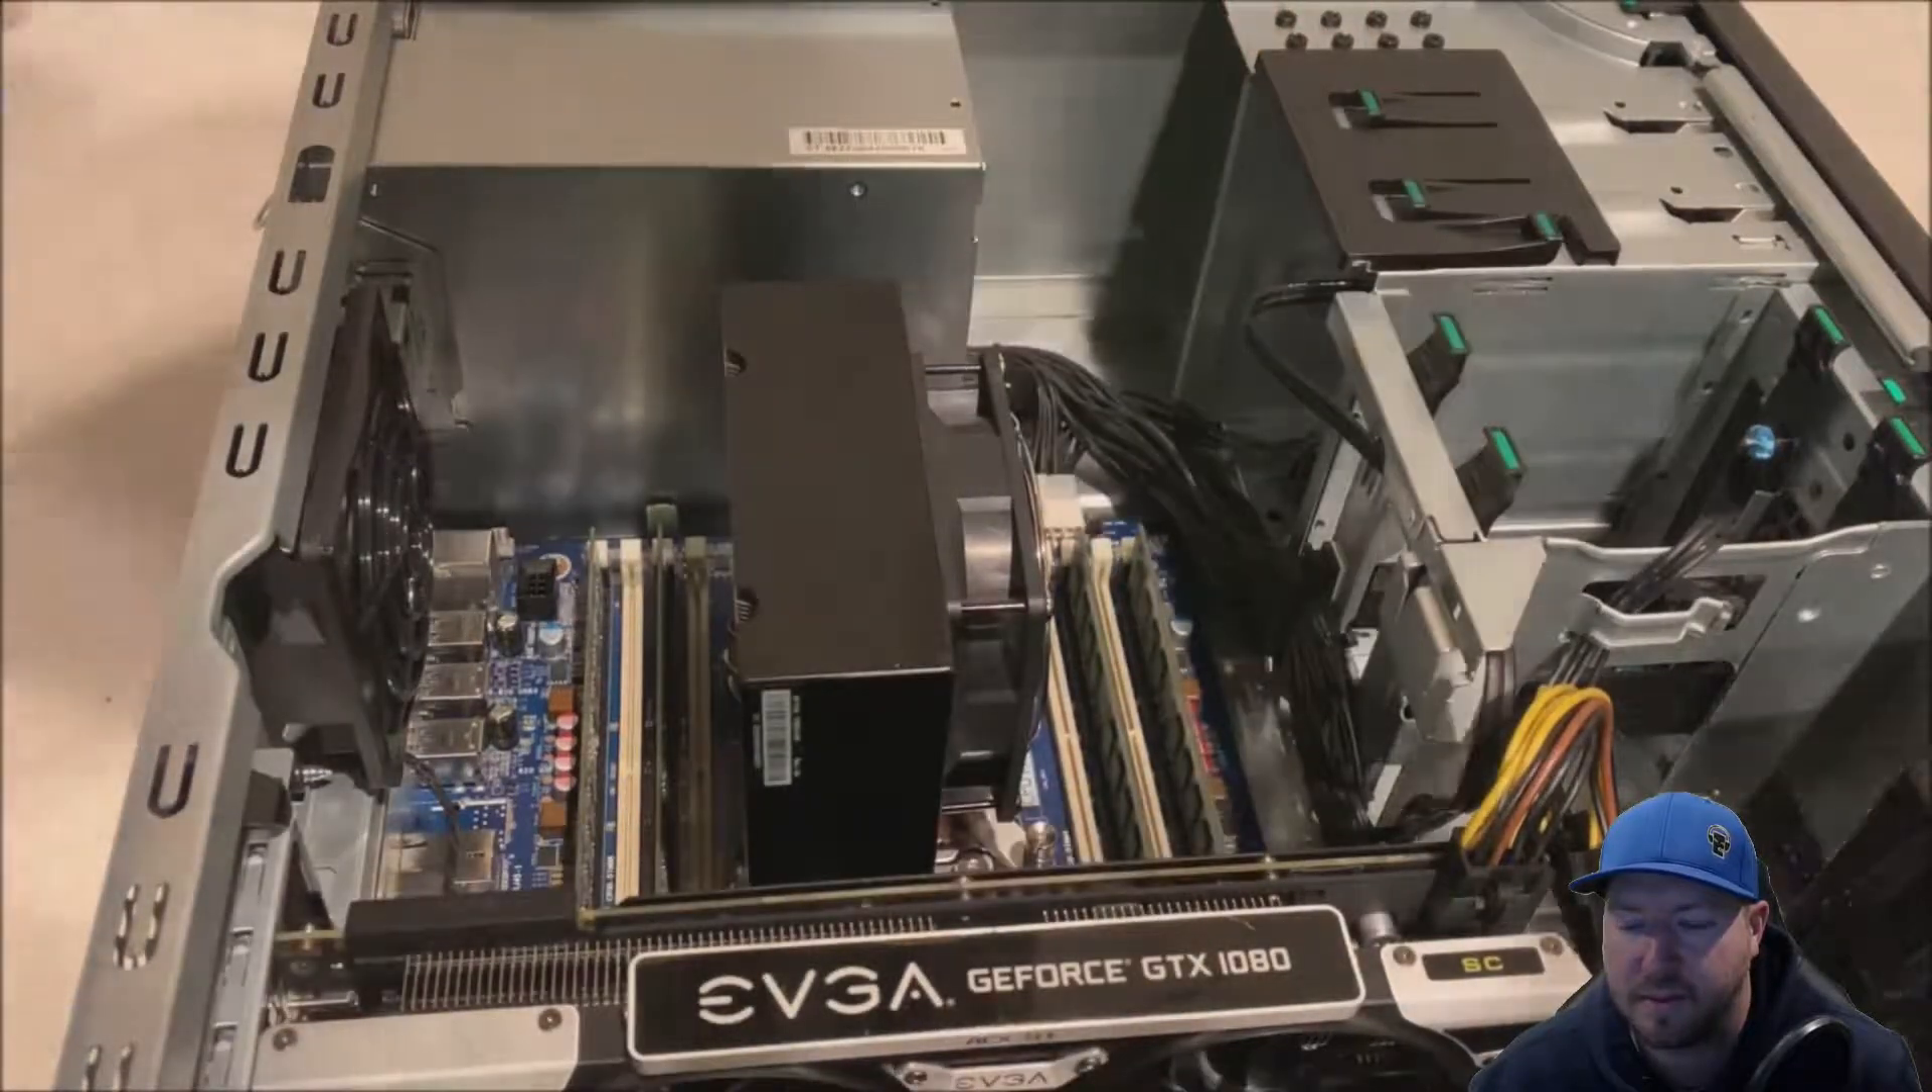Okay, so our heat sink is back into place.